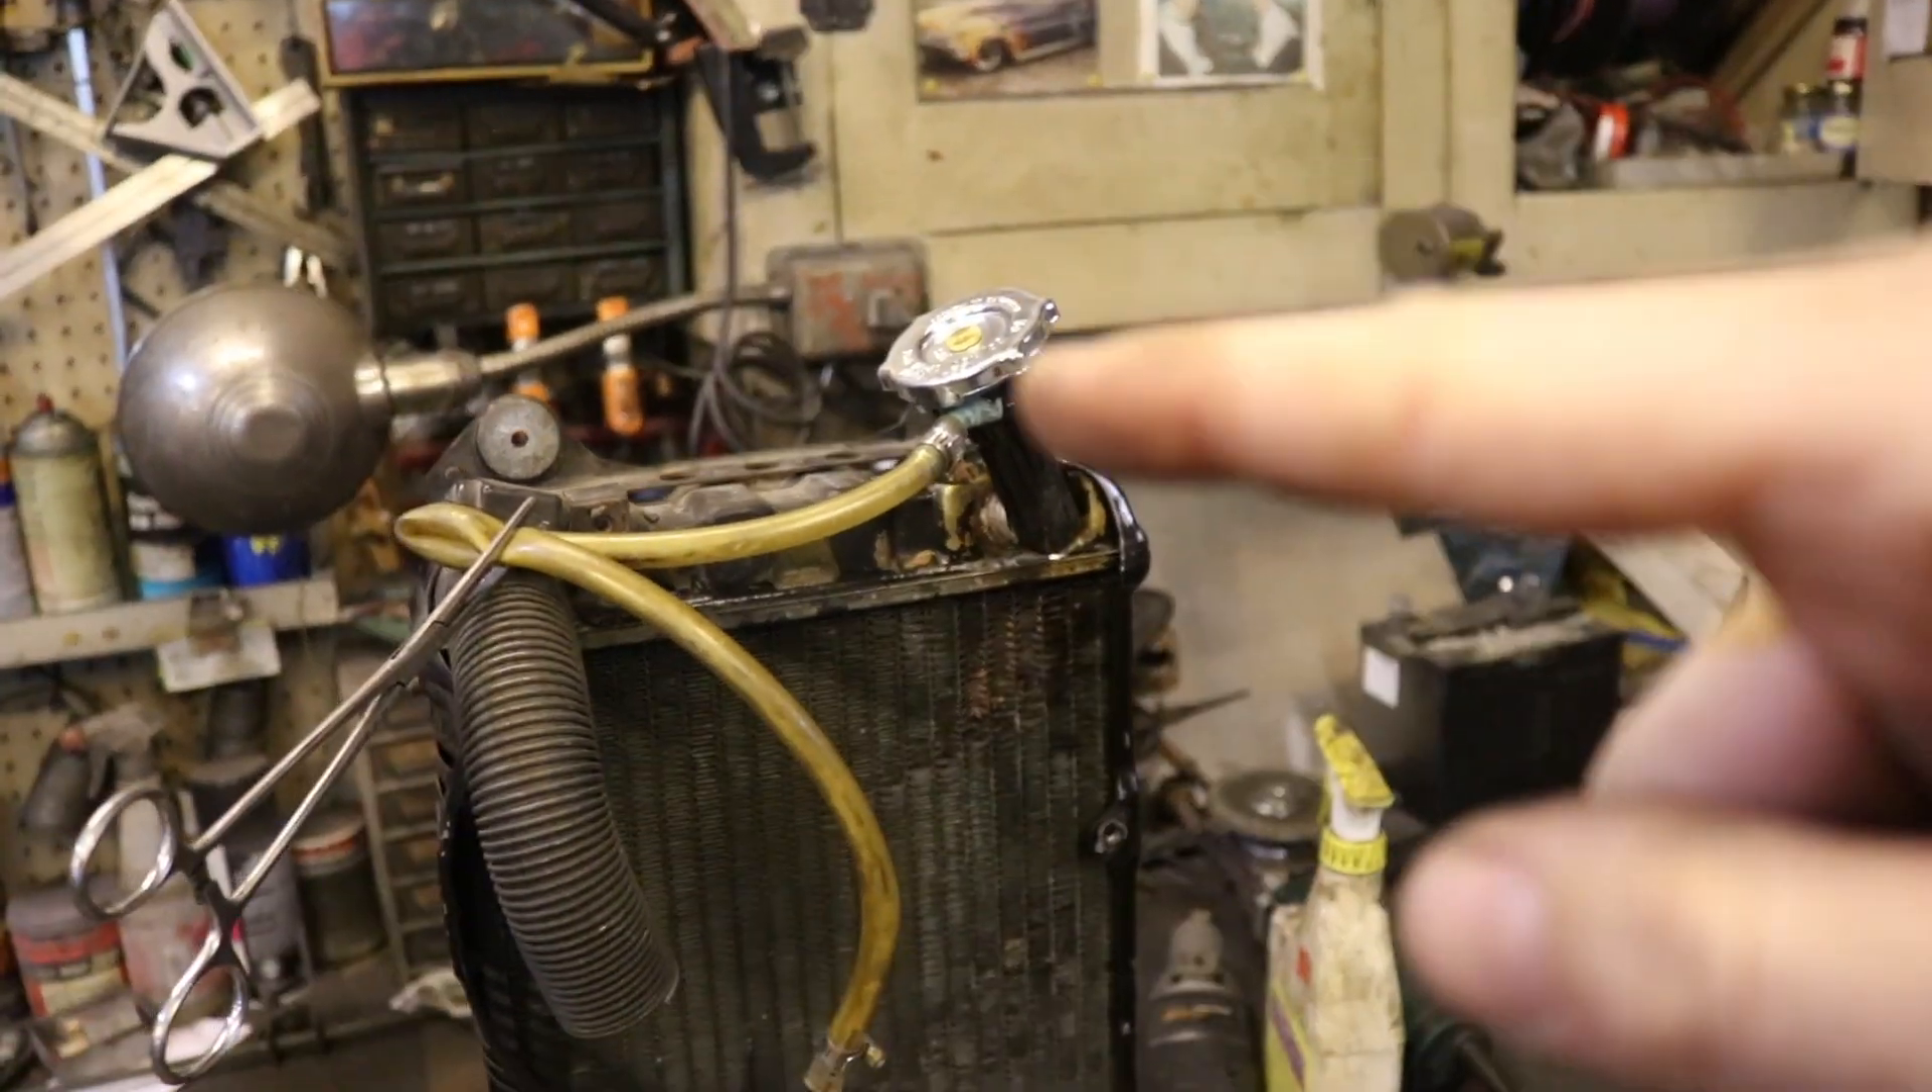And so I've got the radiator cap on there and that shutting off air coming out that way.